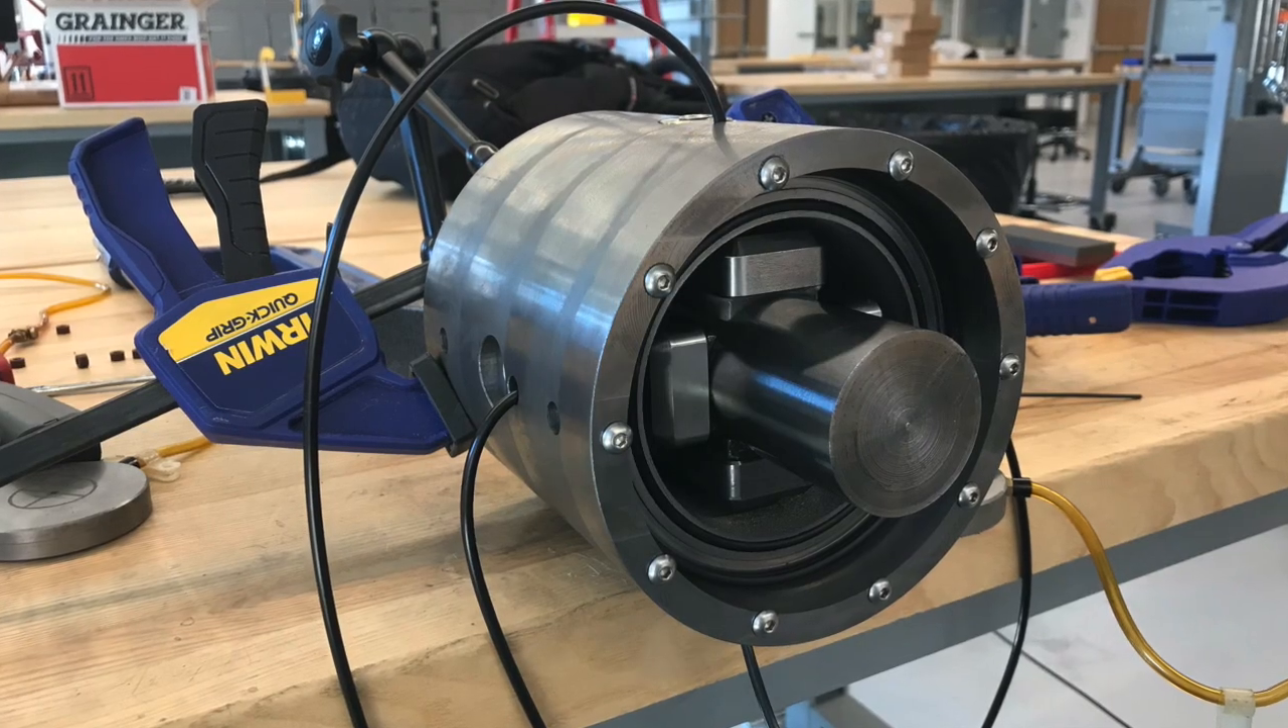And there's the finished bearings. And here it is all together.